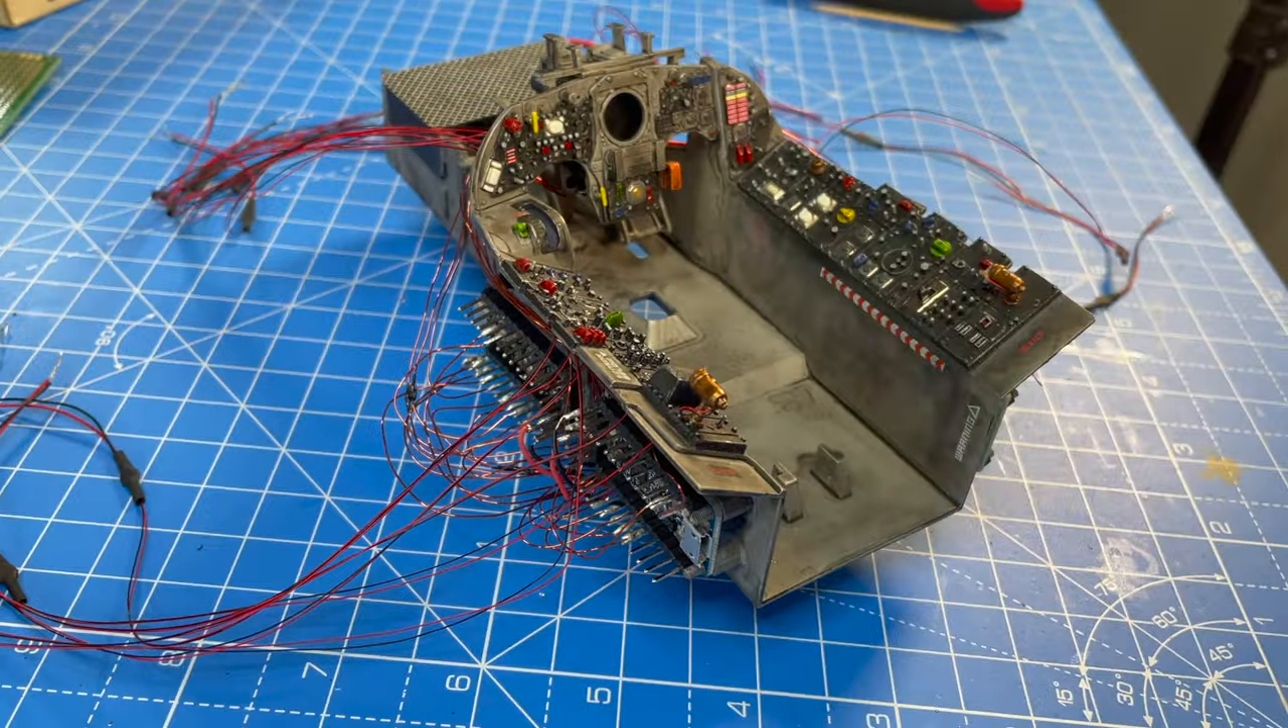Yeah, before you know it, you've wired up all of the buttons, and what a colossal pig's breakfast of a nightmare scene this is.